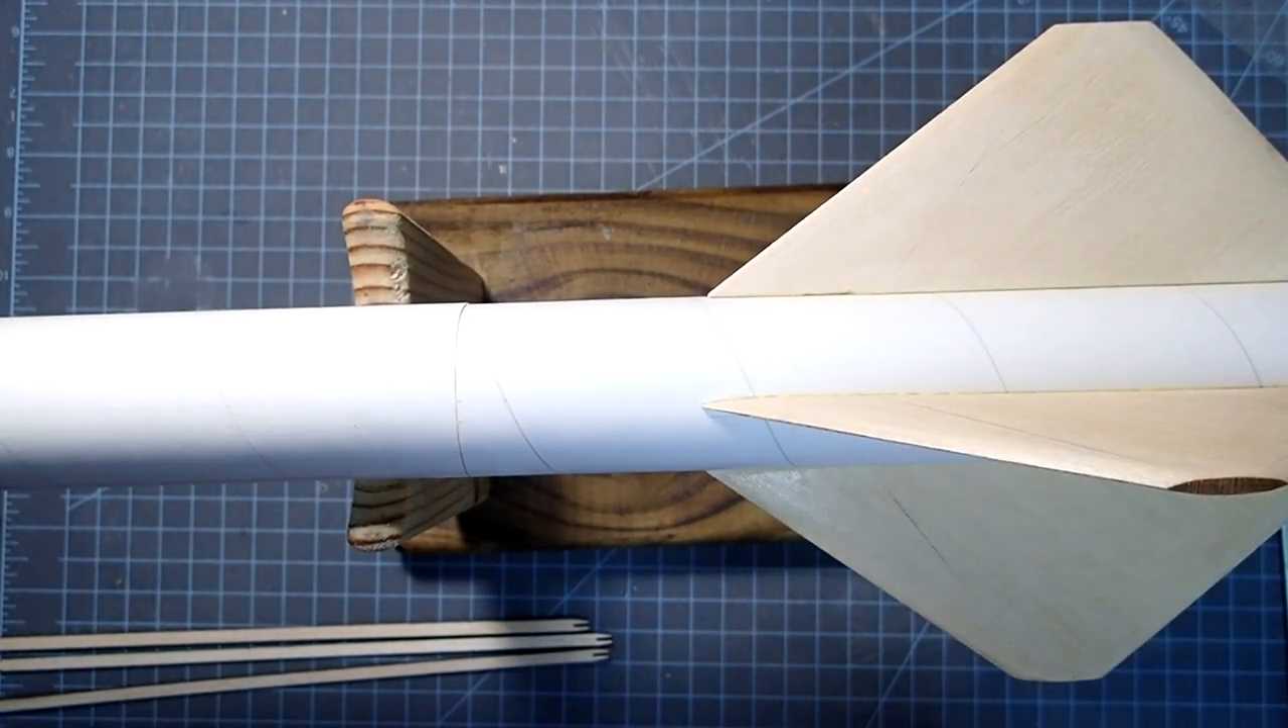The main fins have all been glued on.